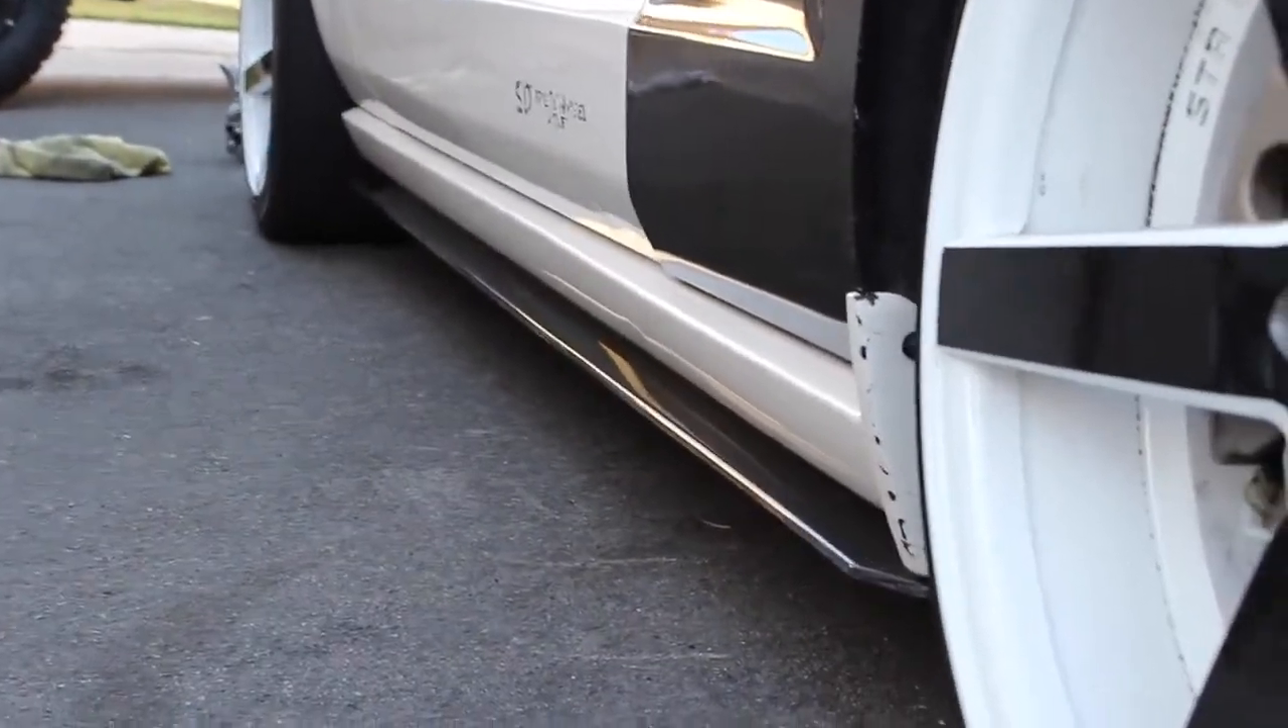You have now finished installing your side skirt splitters.